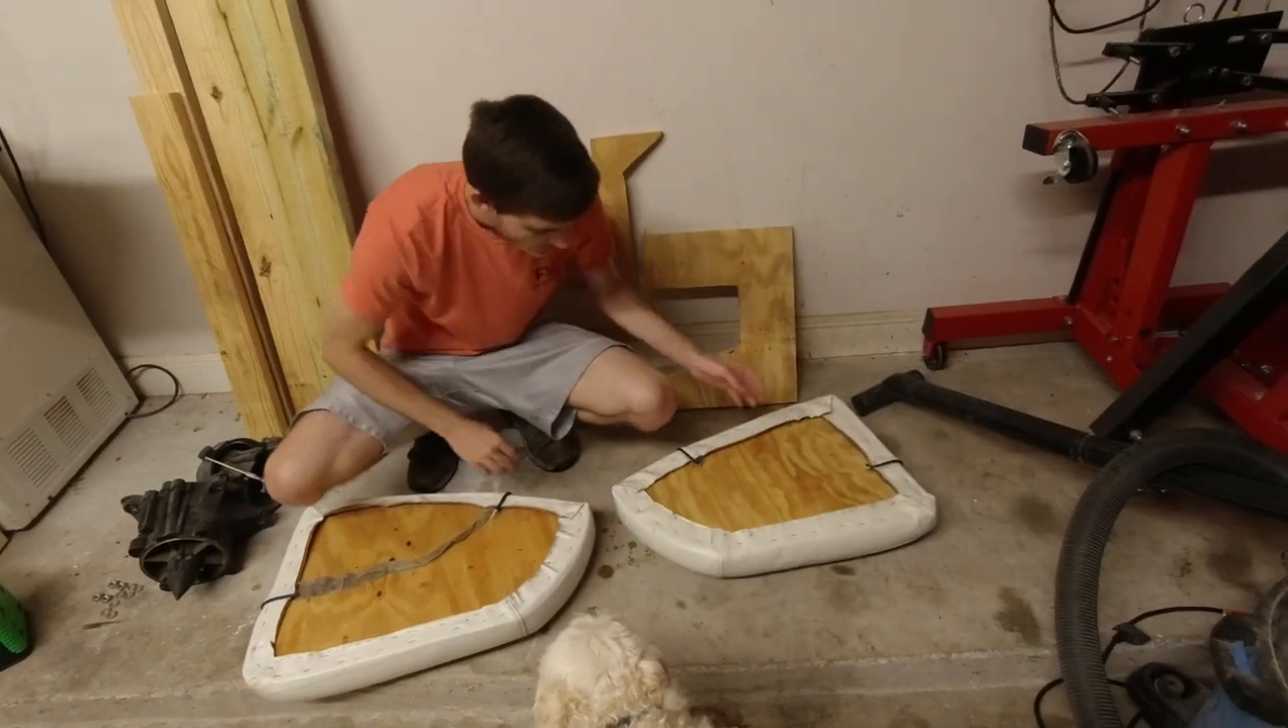We've got both cushions with the wood put back in all stapled up.